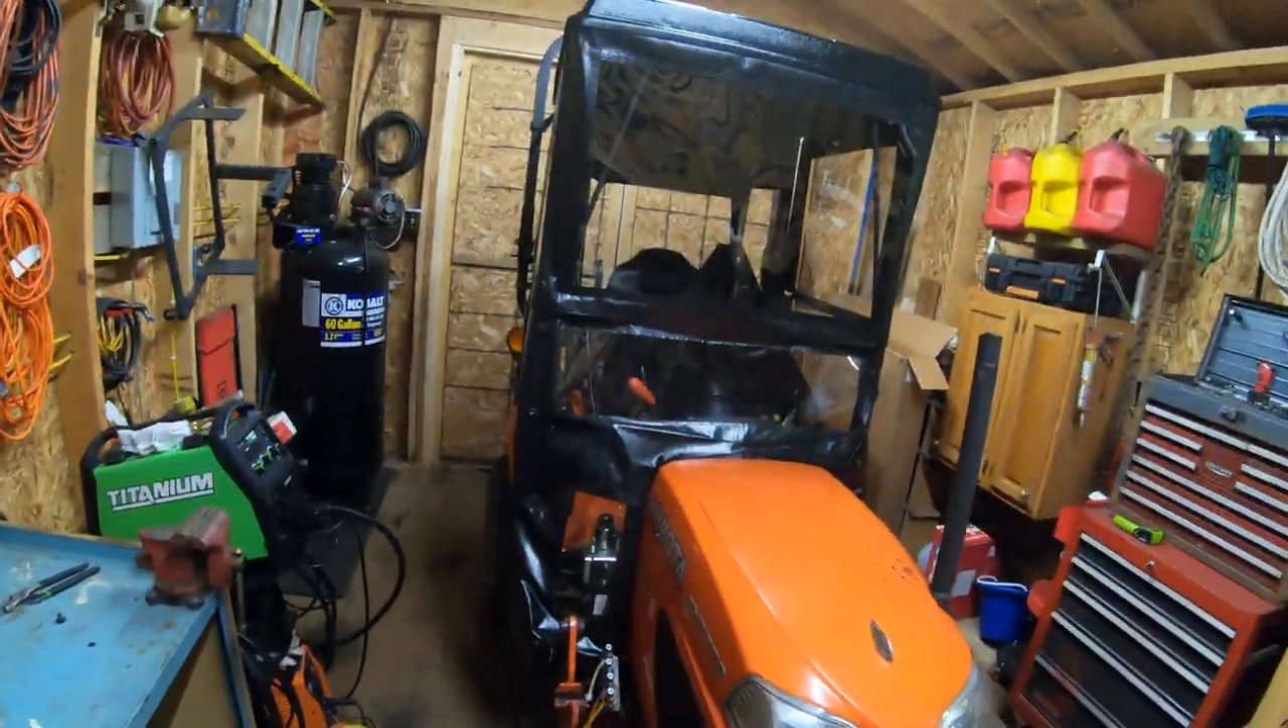All right guys so I got the cab all installed now. It's all finally done.